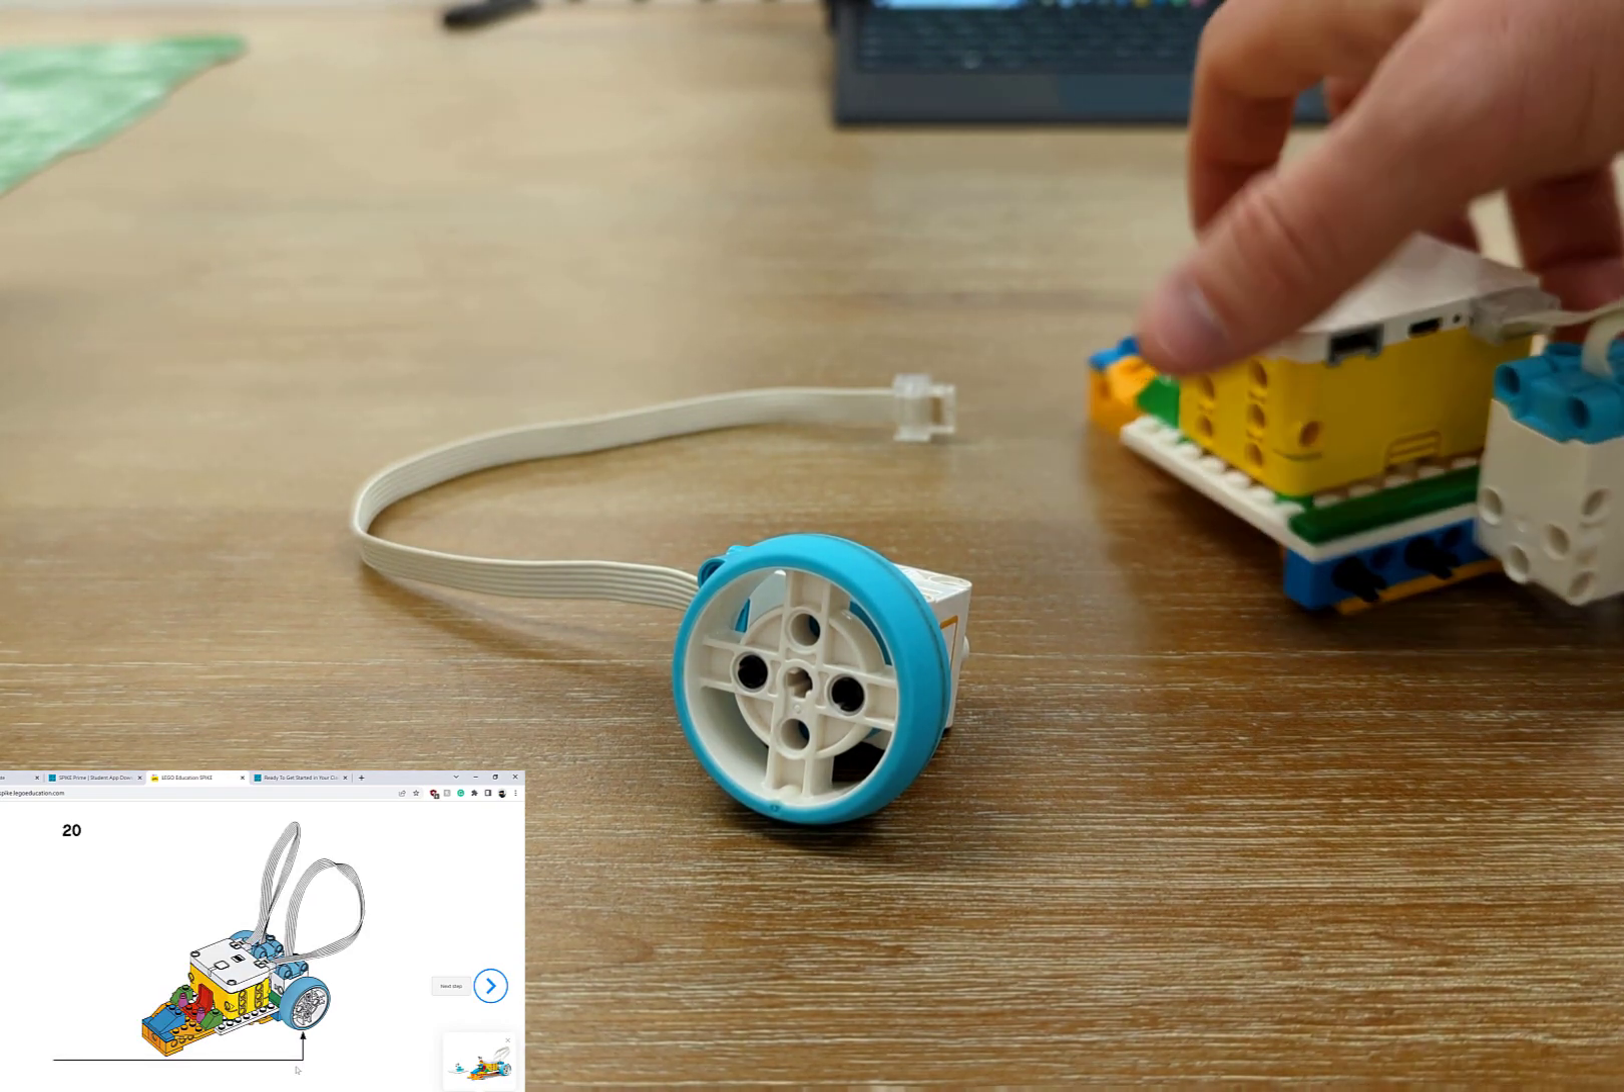So we put together our motor and wheel assembly, and now we're ready to attach that to the other side of our snowmobile.